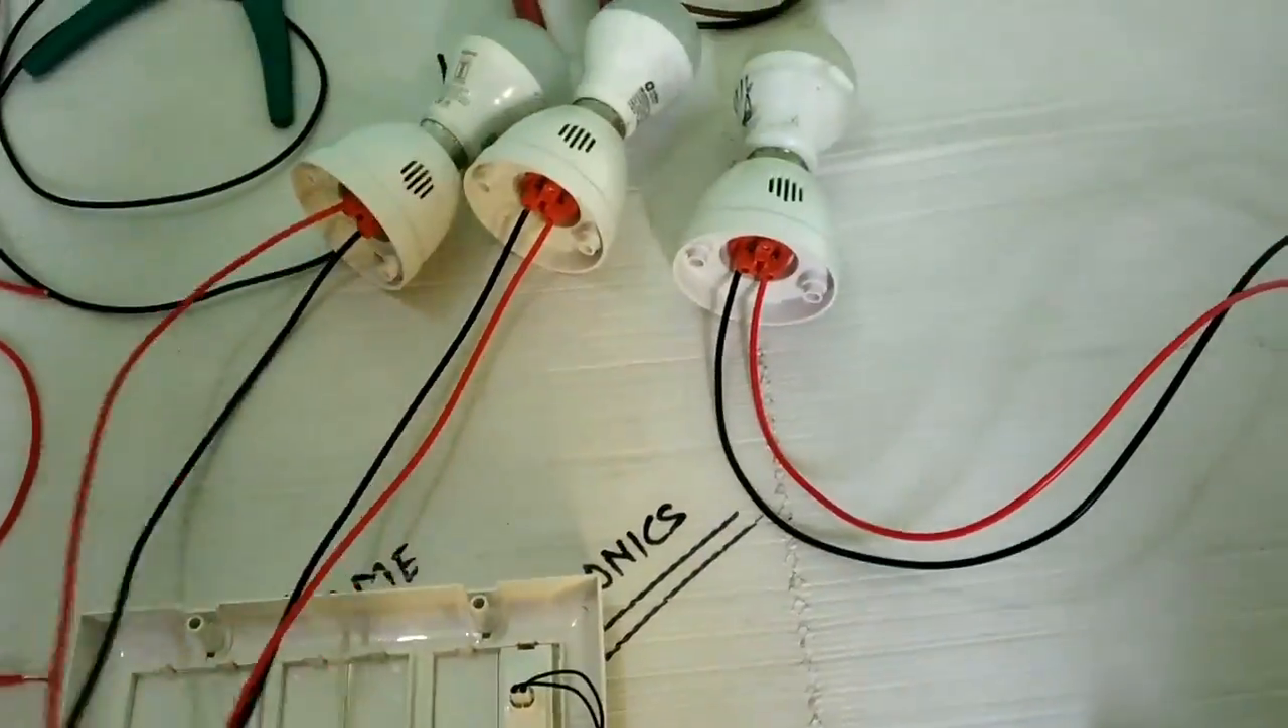तीन होल्डर मैंने correct कर लिया है और तीनों में एक एक बॉल्ब दे दिया है।